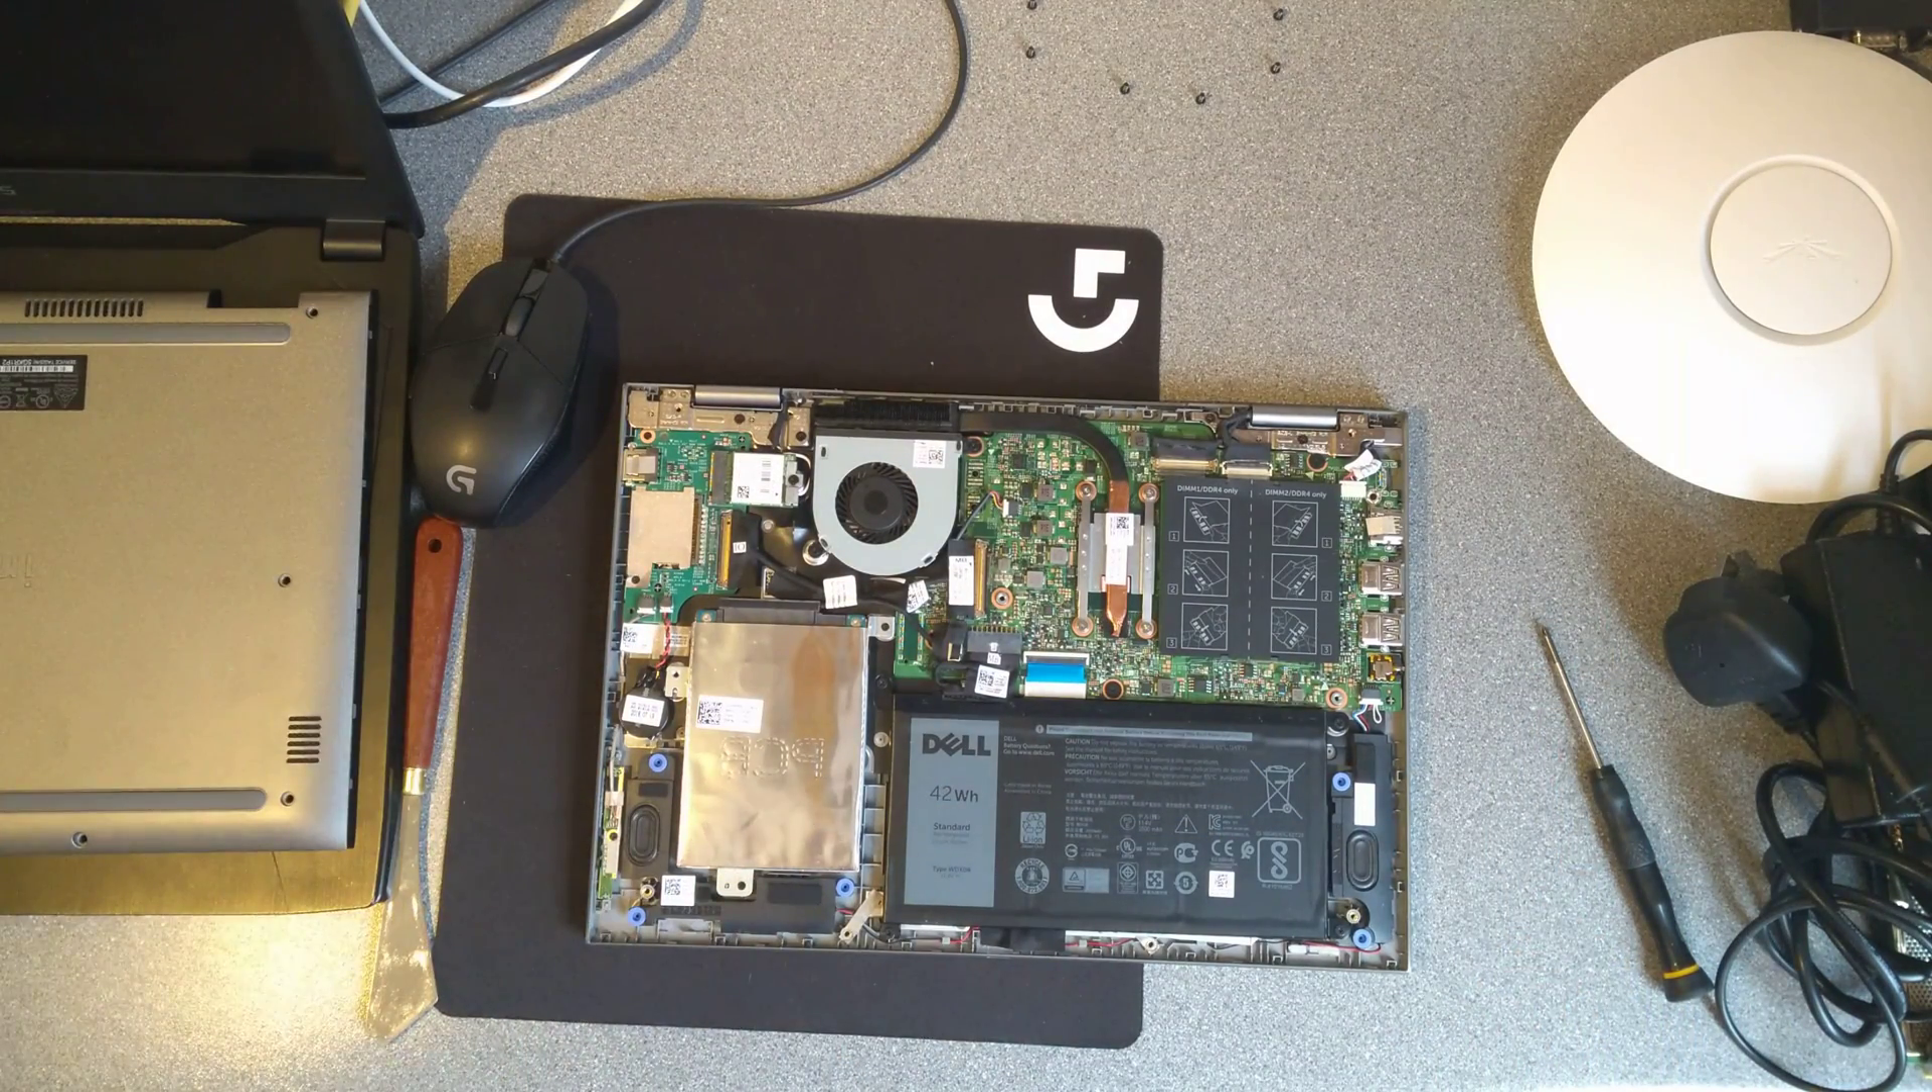And there we go, so that's the bottom cover removed.